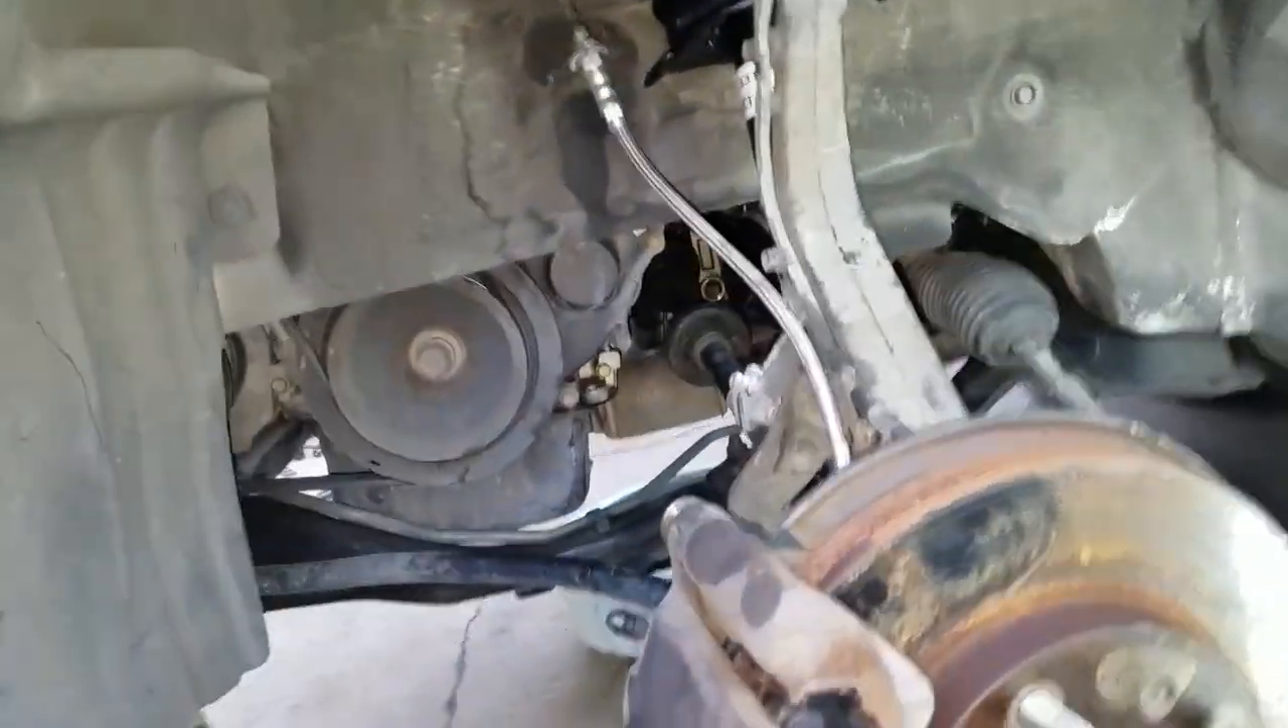There's not much else left to do. Put the wheel on and all that.